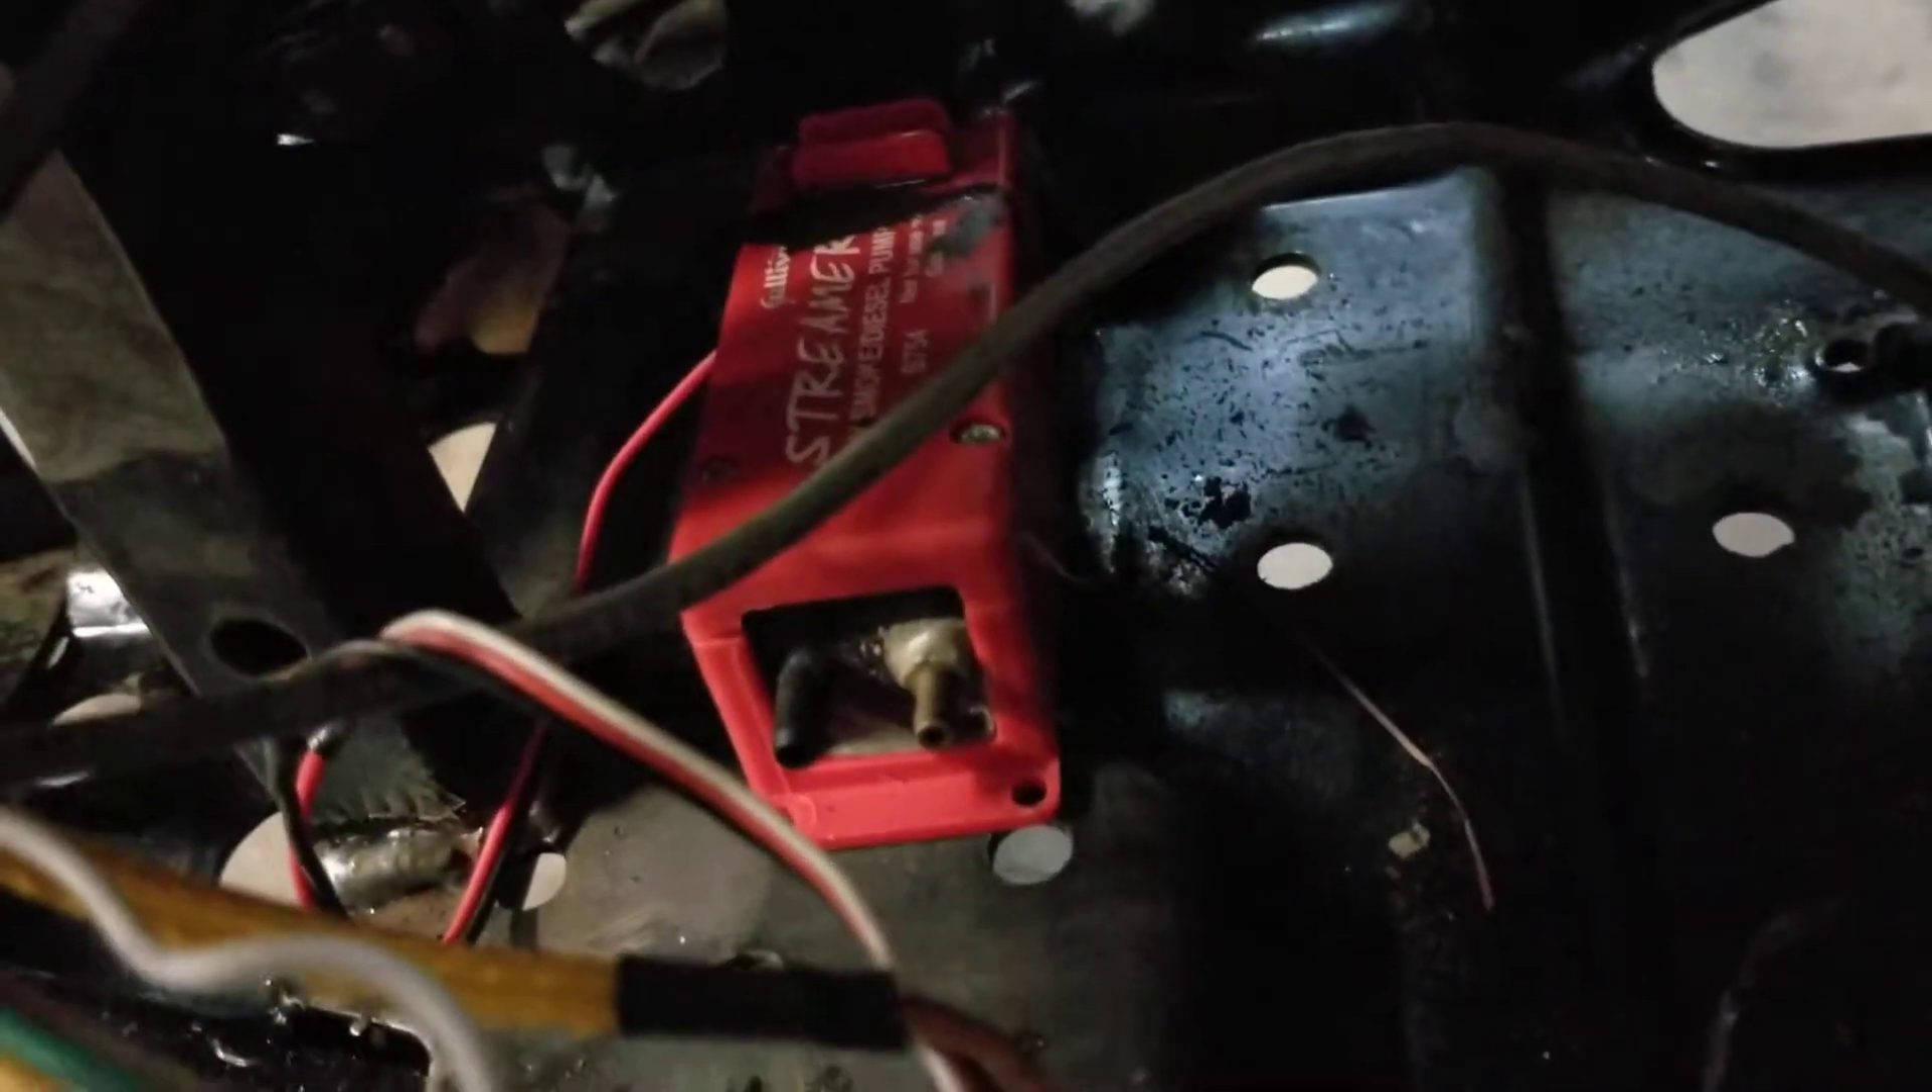I know I told you the smoke pump was hooked up but I mean it's not plumbed yet but we have power.